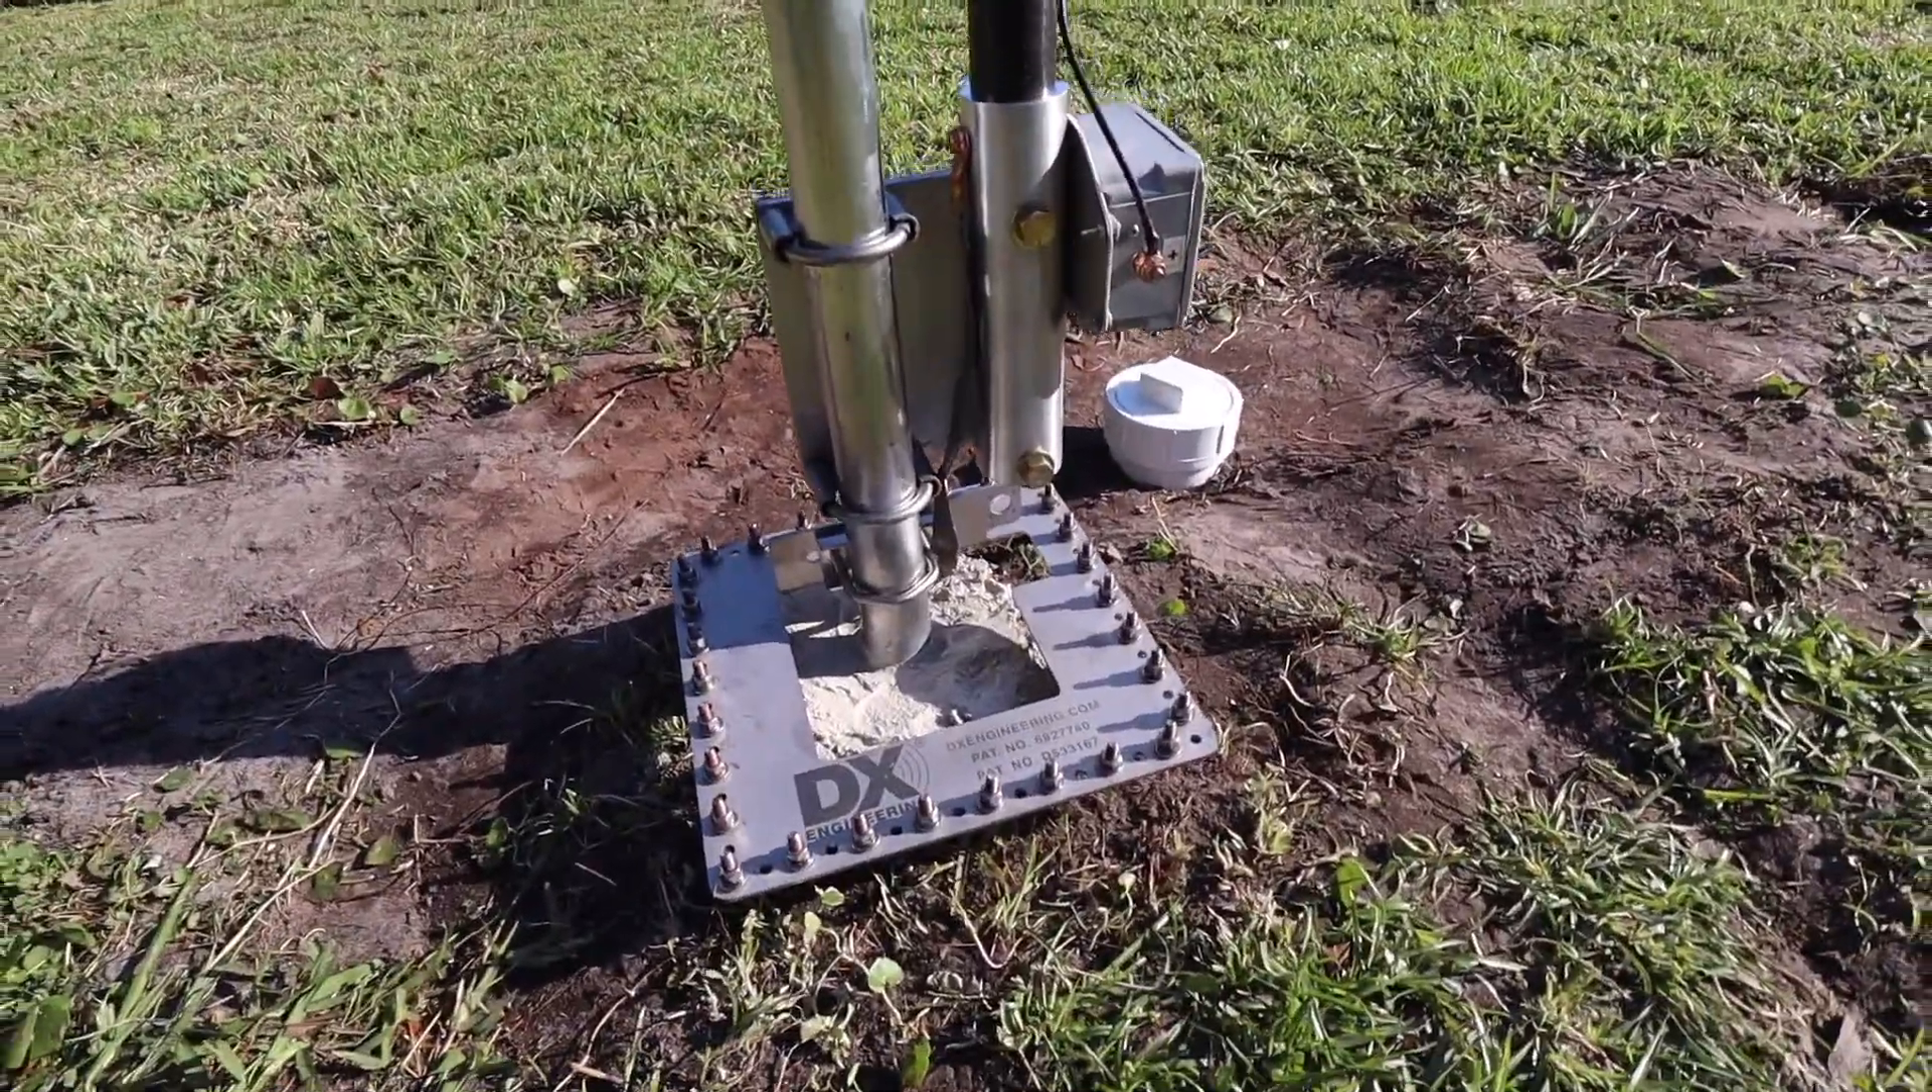I have not put down the radials yet.